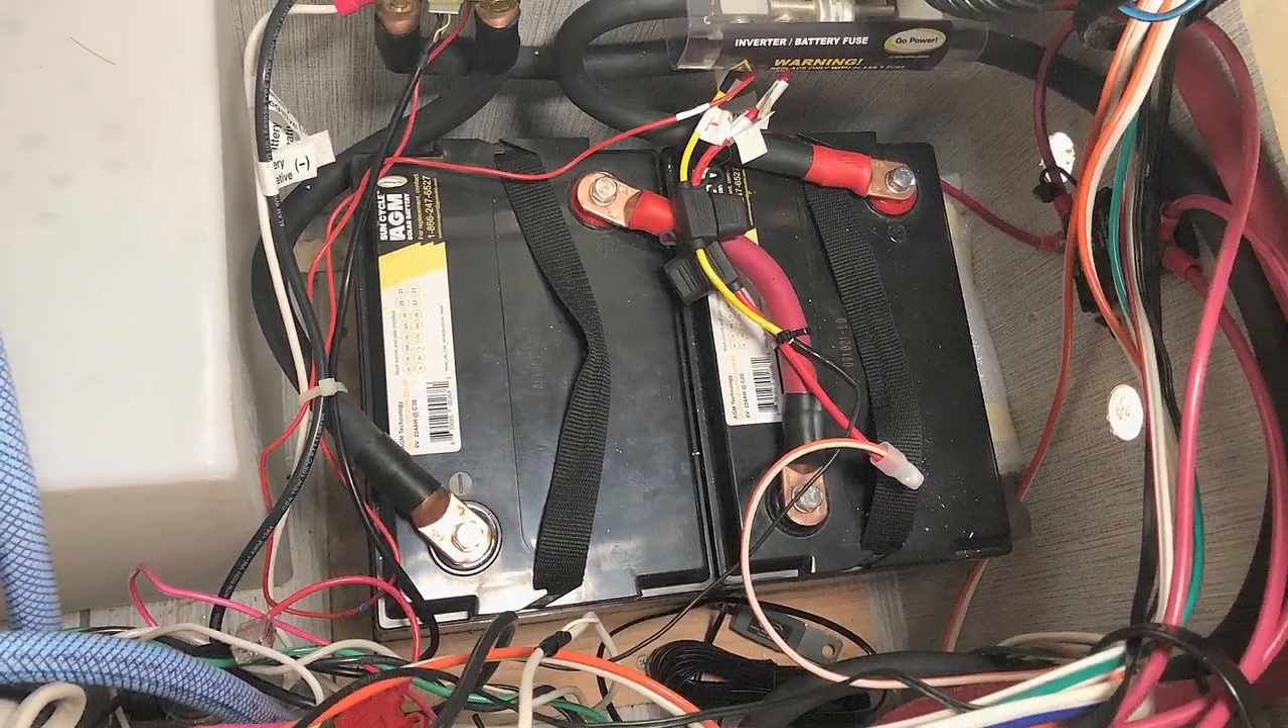It was a snug fit but the AGMs both fit in the compartment mounted front to back.